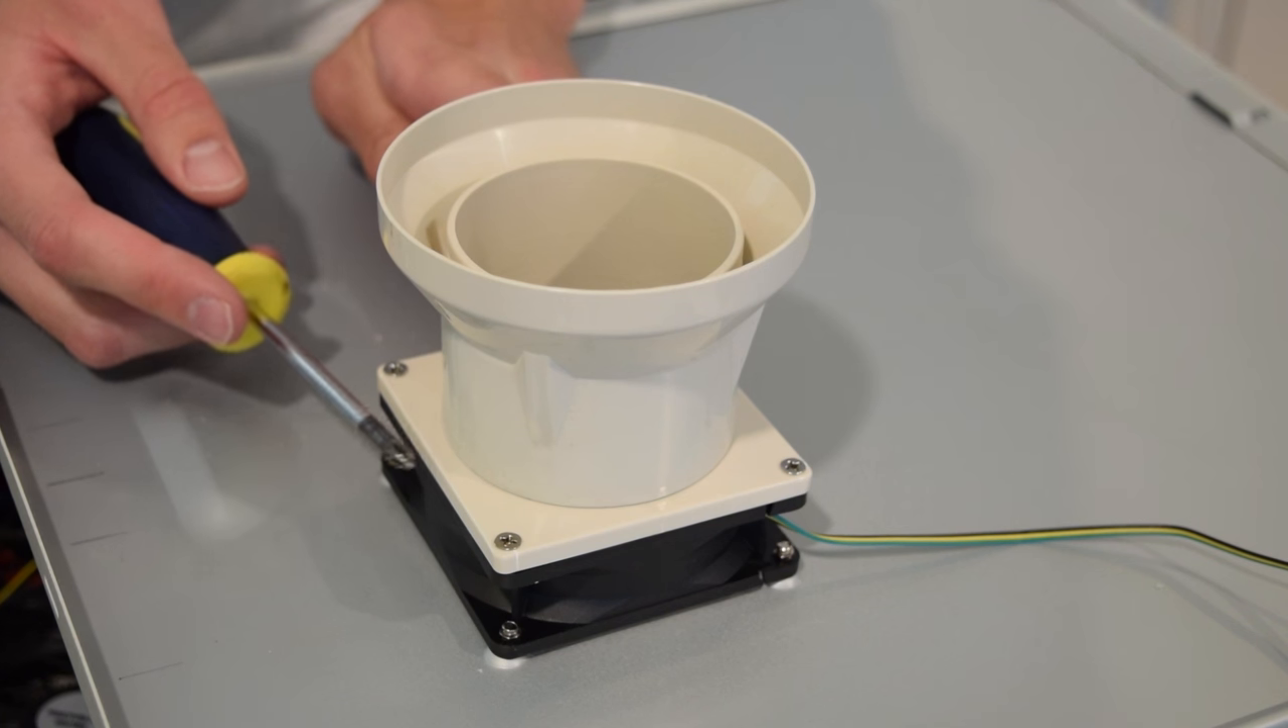As you can see I have the shroud mounted to the fan right now.